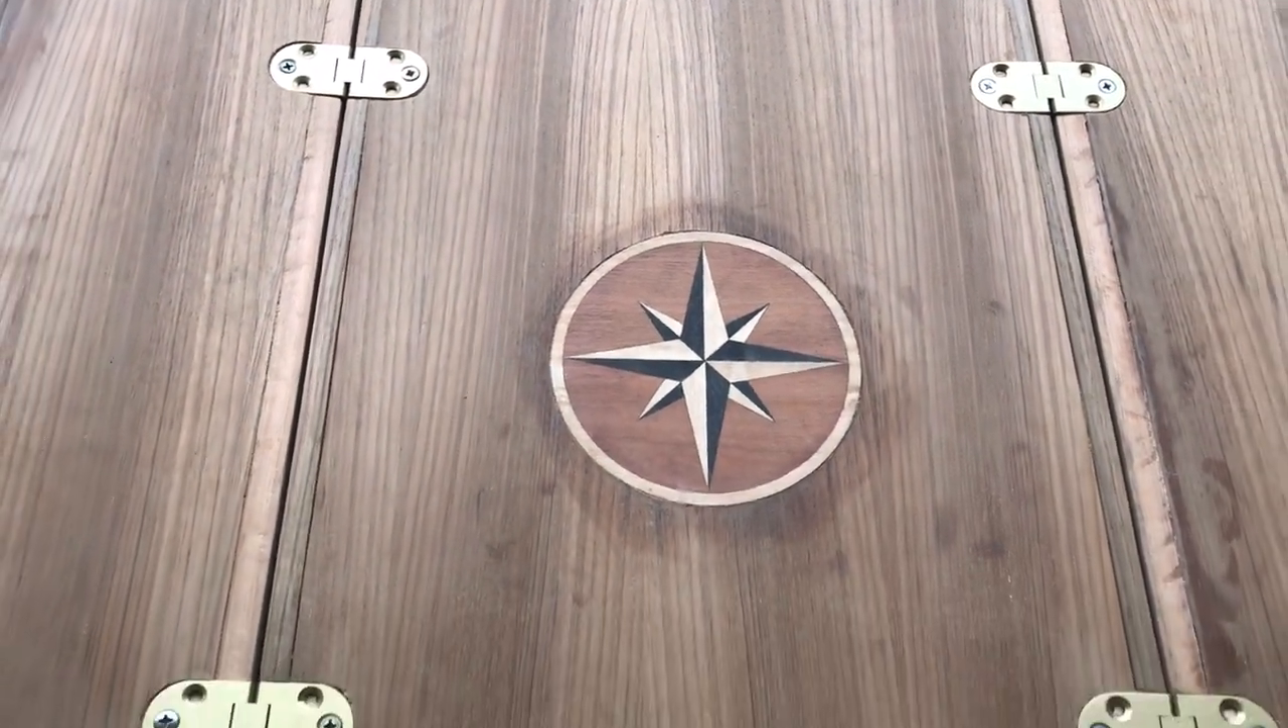No real gaps here in between the inlay and the veneer, the plywood.